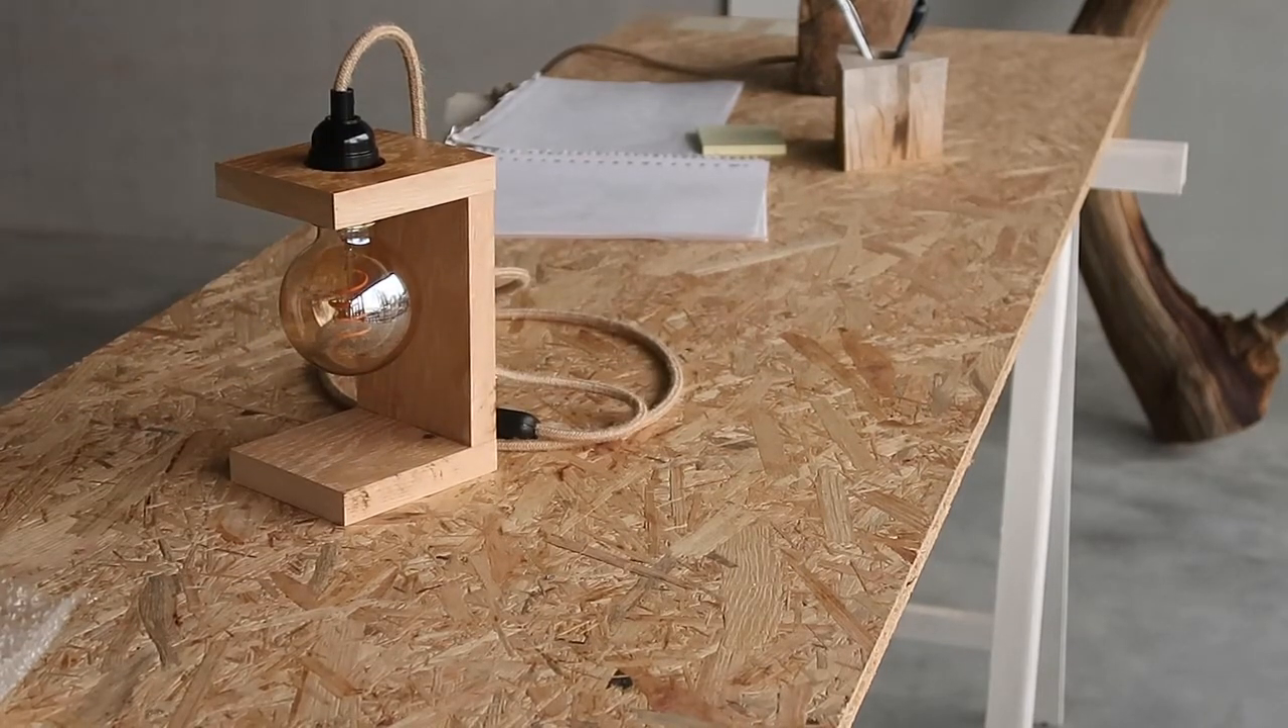Put in a light bulb here voila that looks like the lamp we designed.